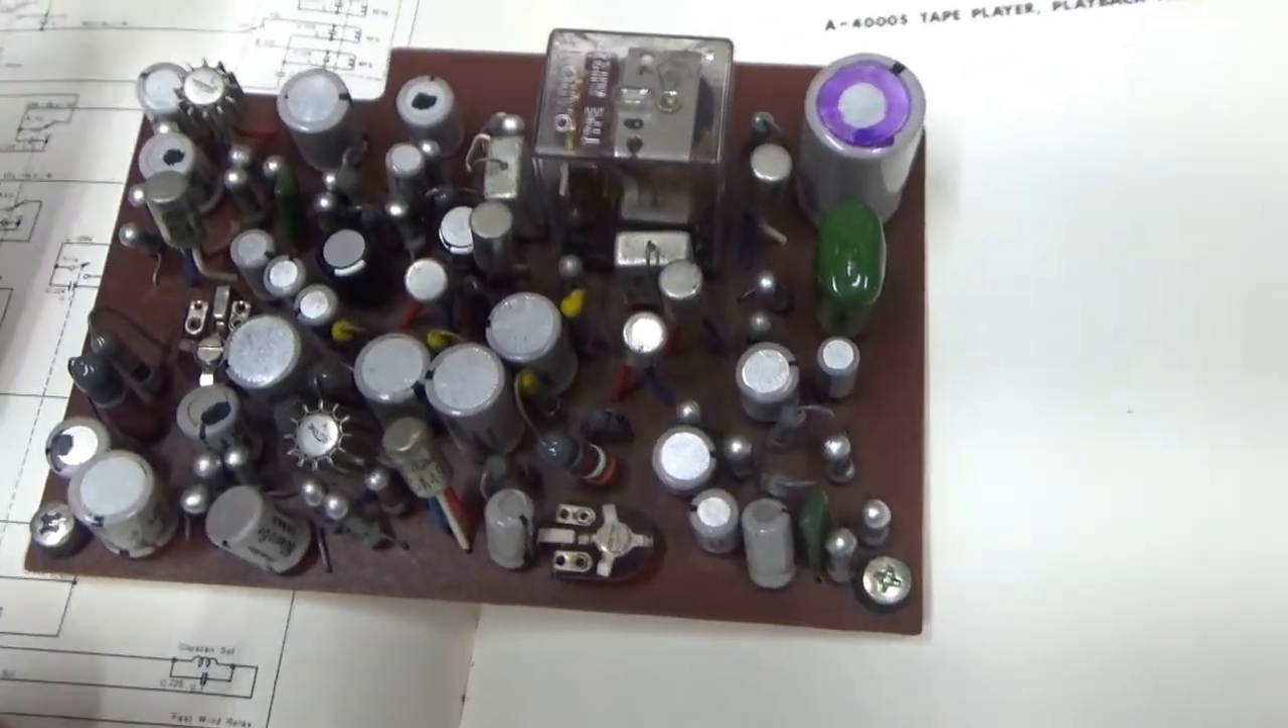Alright, I've got the, uh, tape, uh, playback amplifier pulled out here.